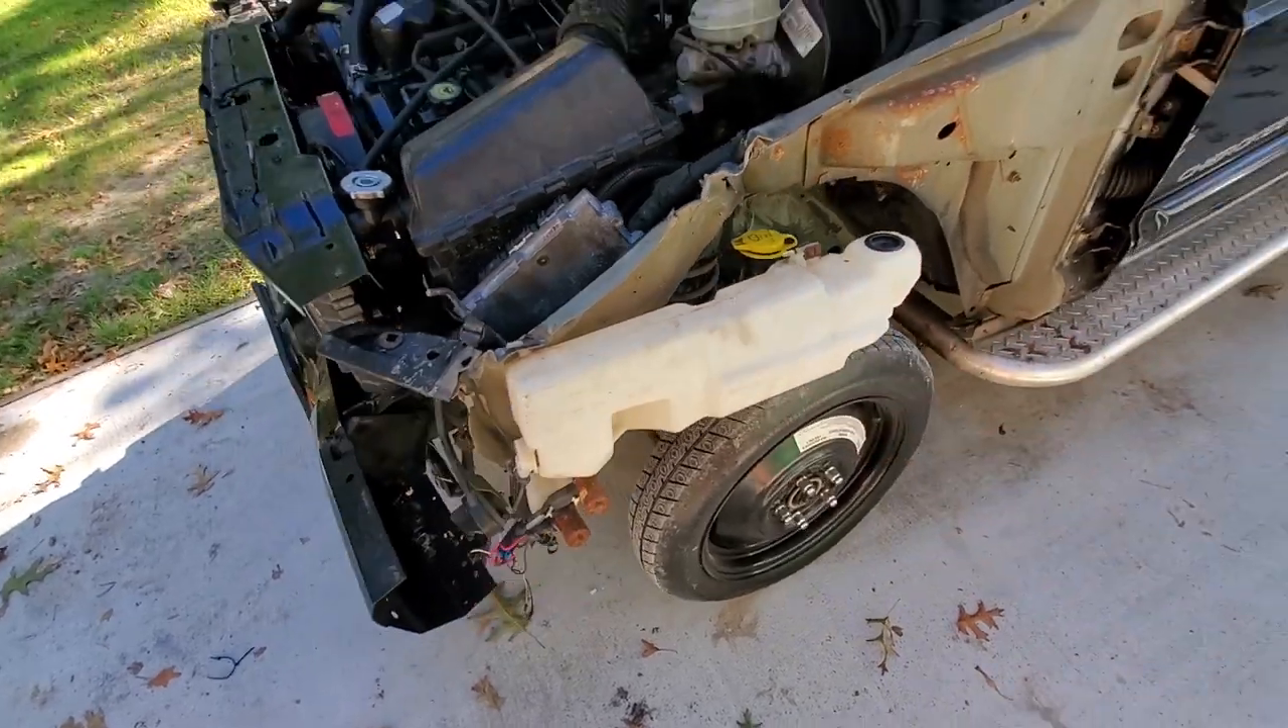The only thing that won't fit in place this is the windshield wiper reservoir because of the fender is just totally destroyed.